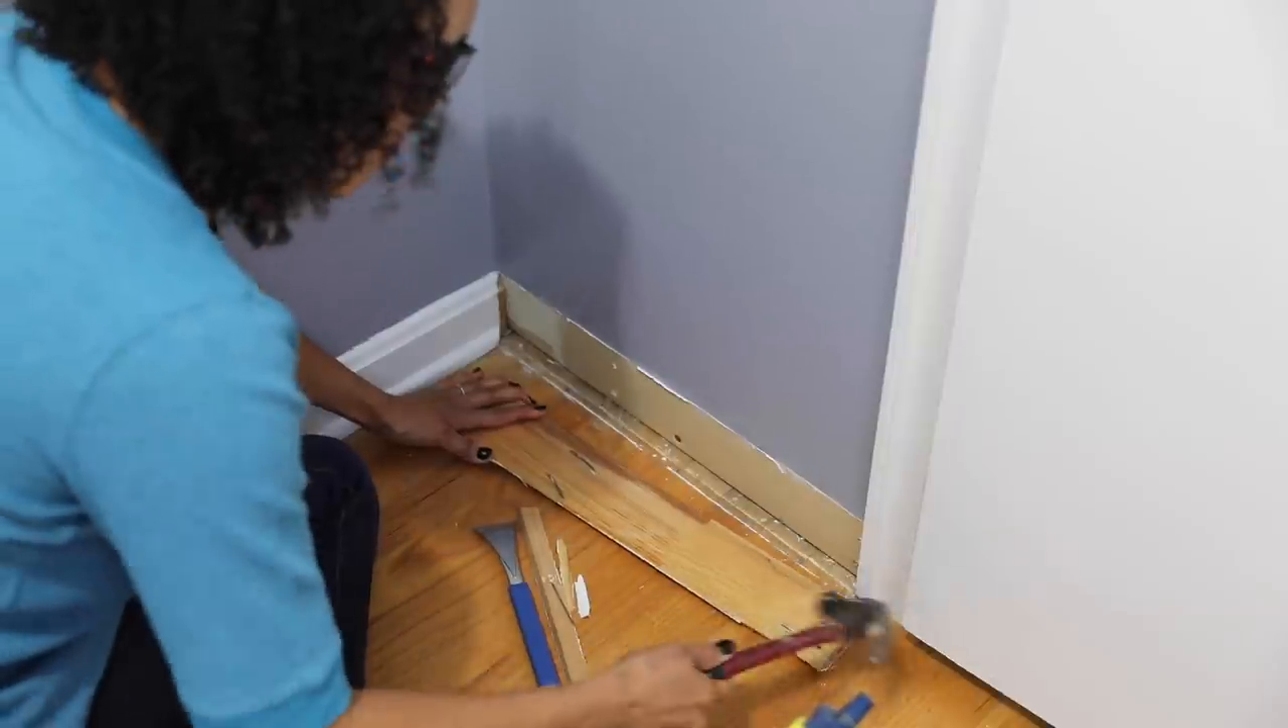I didn't remove all the trim, just the sides where the boards needed to be flush.